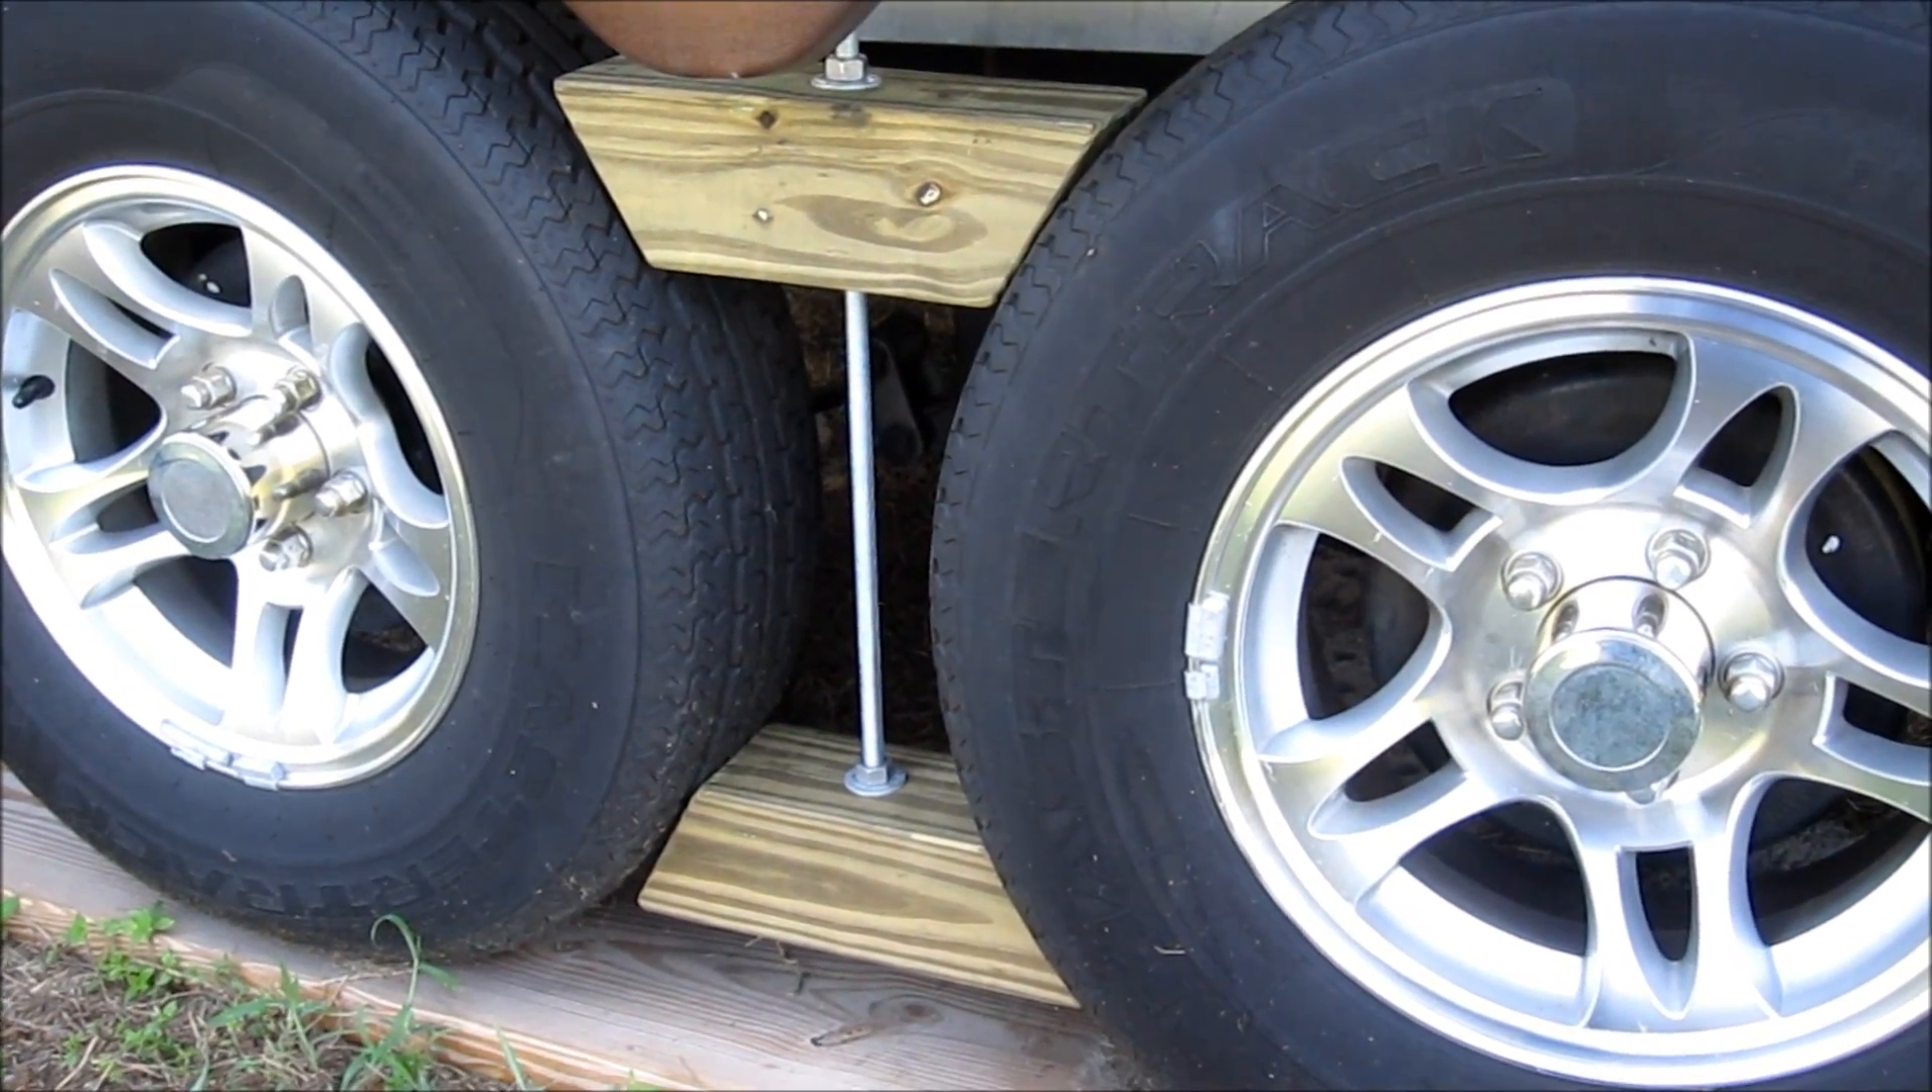Cool it fits really nicely you just need to size that rod length so that it can slide in there comfortably and then so it's not so long.